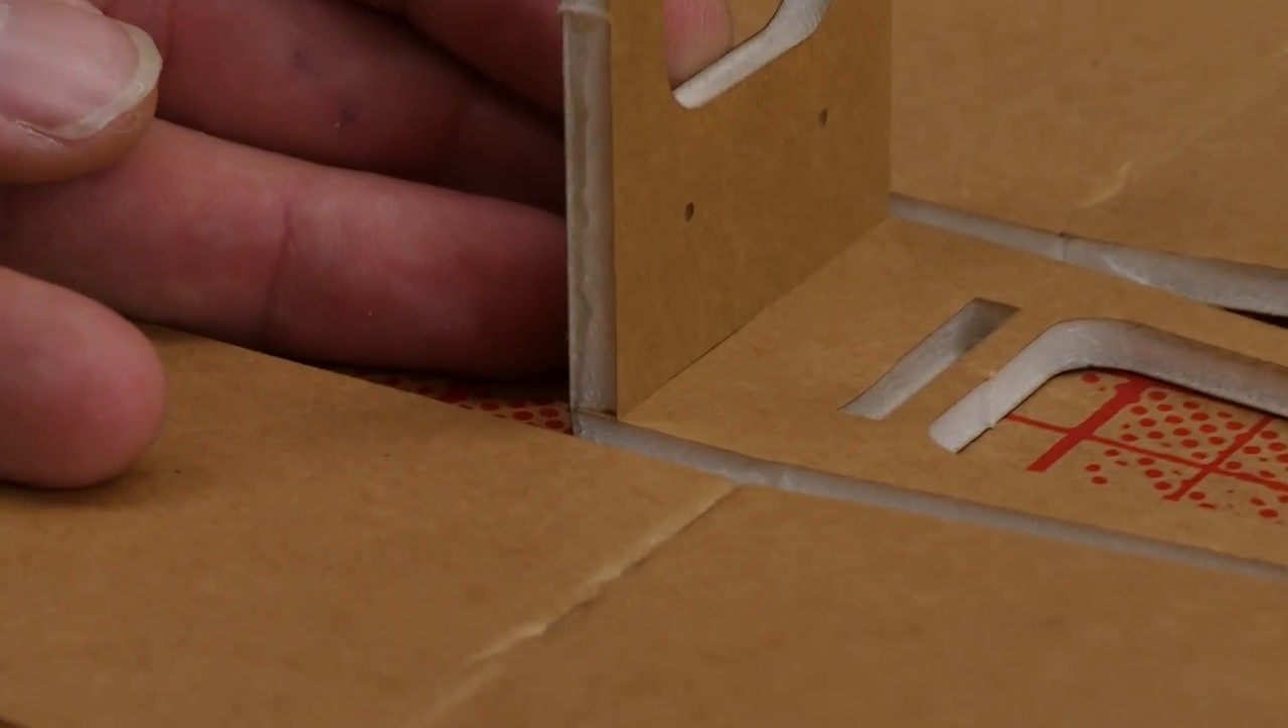So right here we have the side plate above the bottom plate and that's exactly what we want.